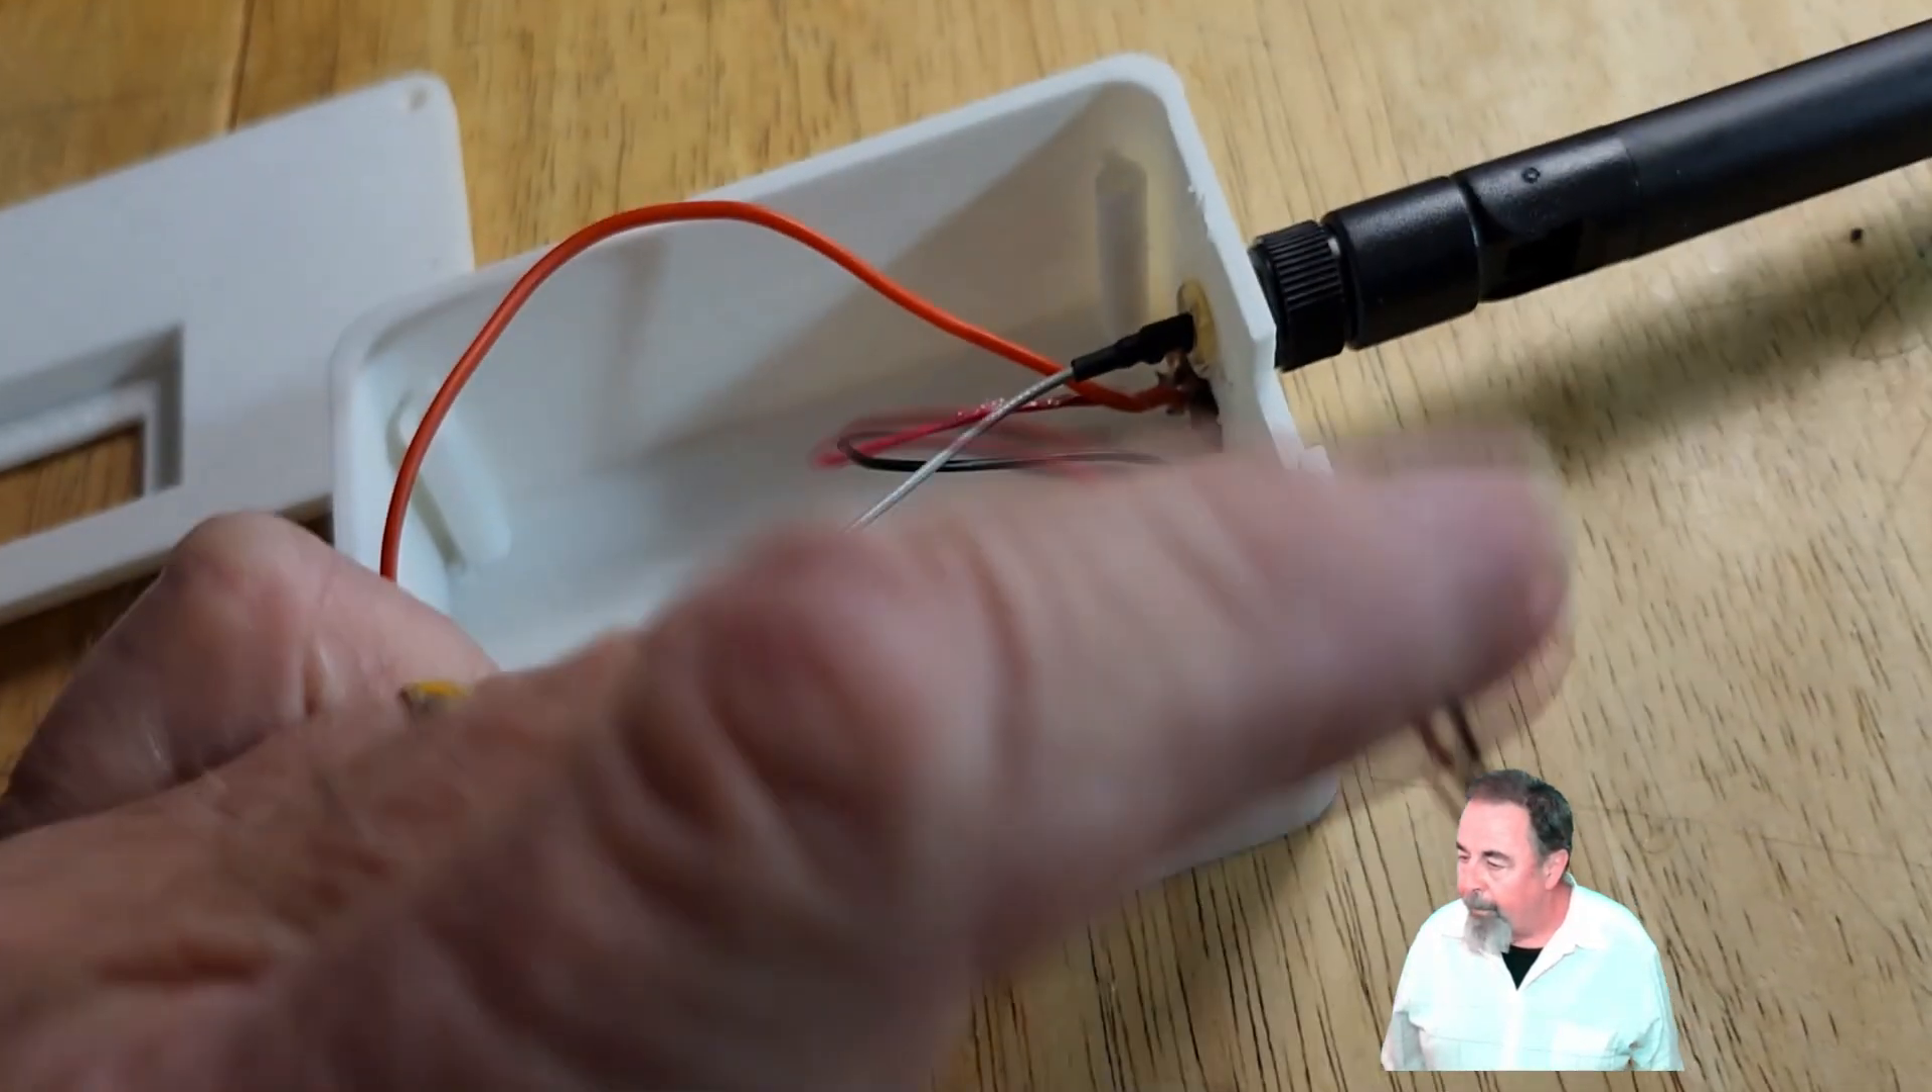And you see I got that 175 millimeter antenna mounted there.